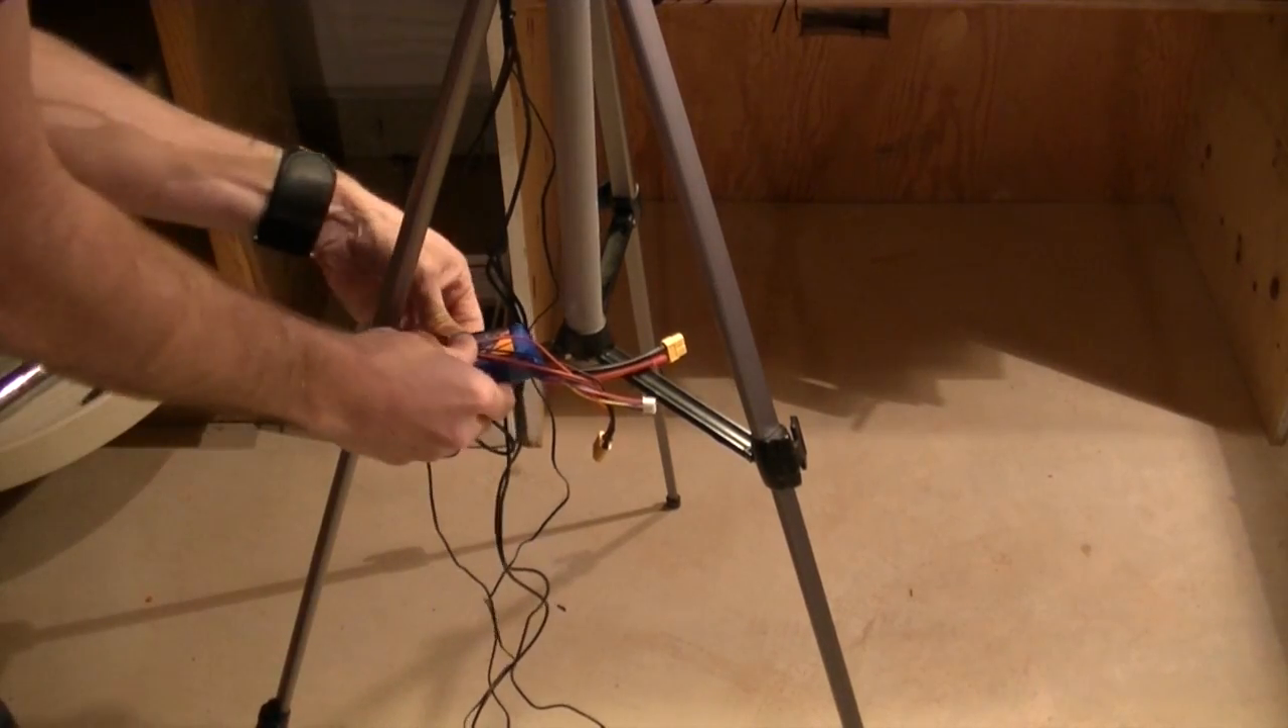And then right now the wires are just hanging down, but I'll bundle those up to get them out of the way.